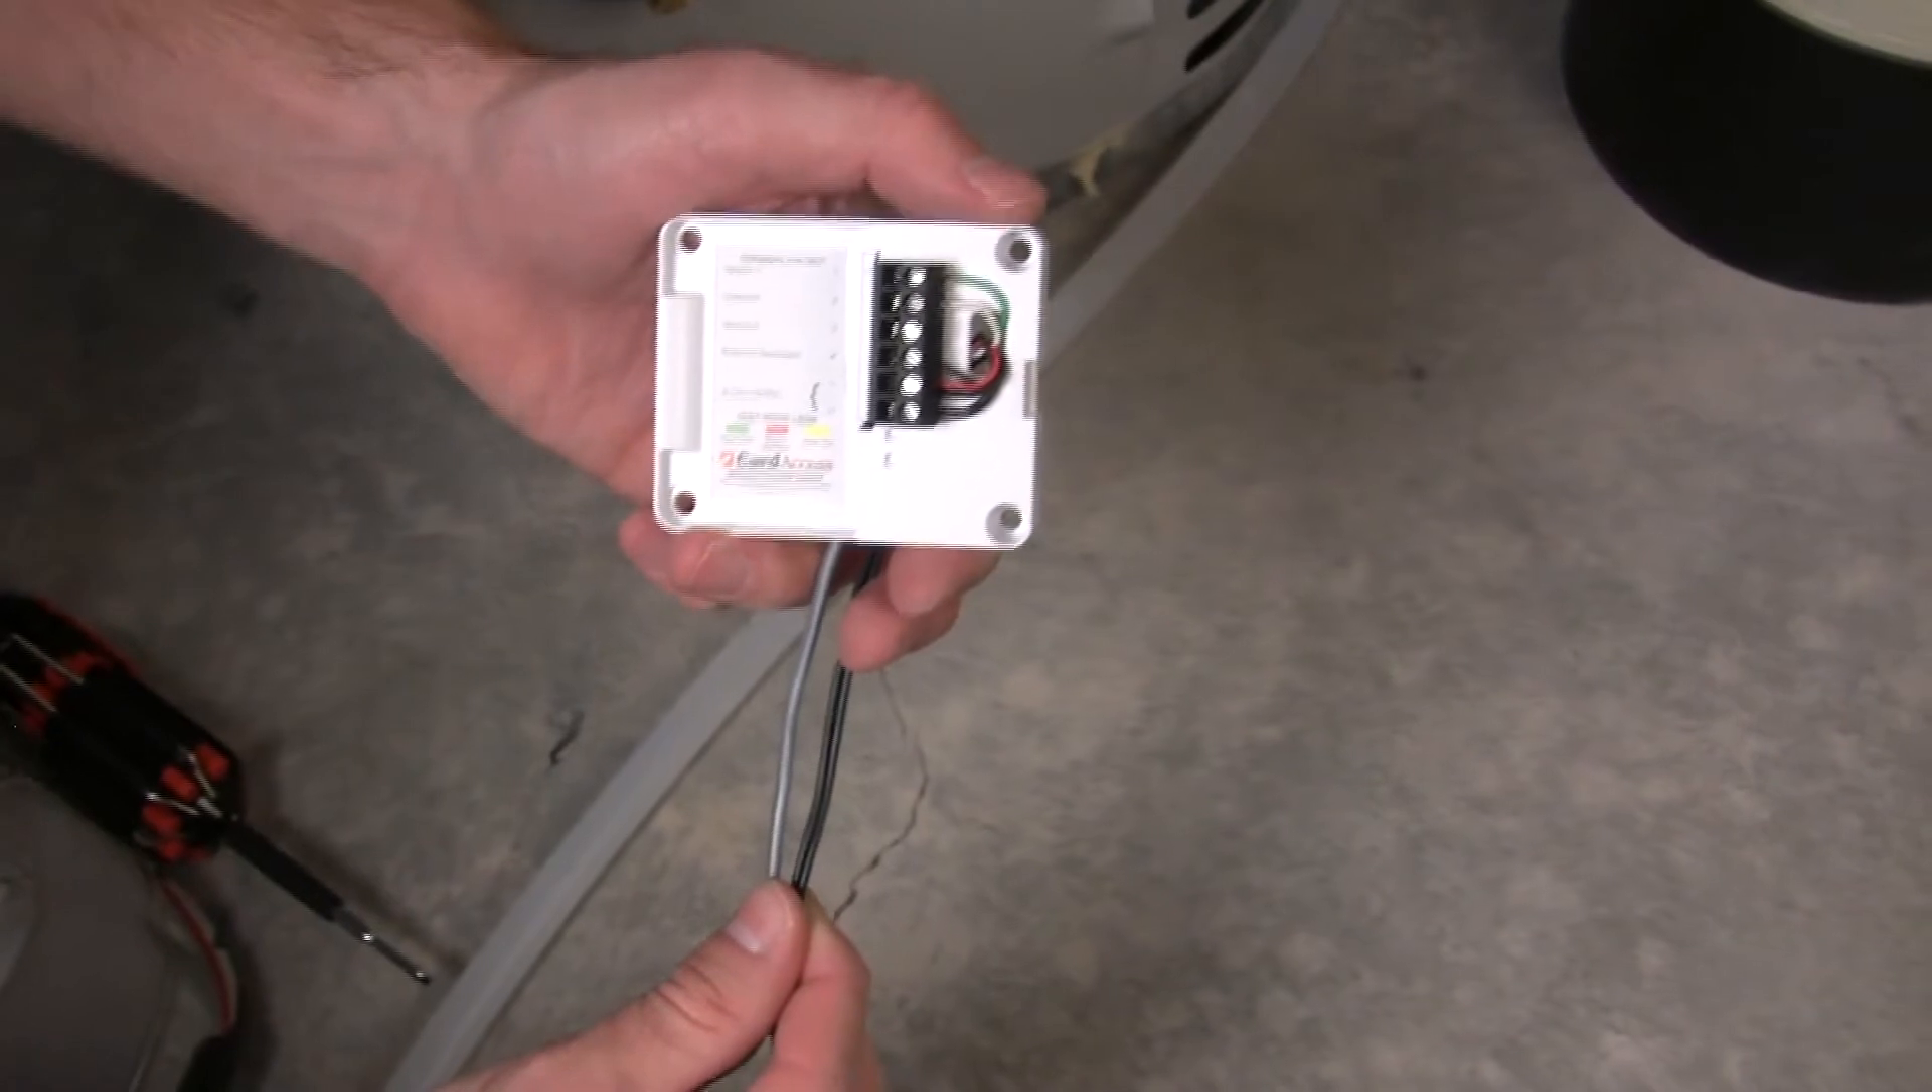So now we've got two wires coming into the back plate of the contact sensor.